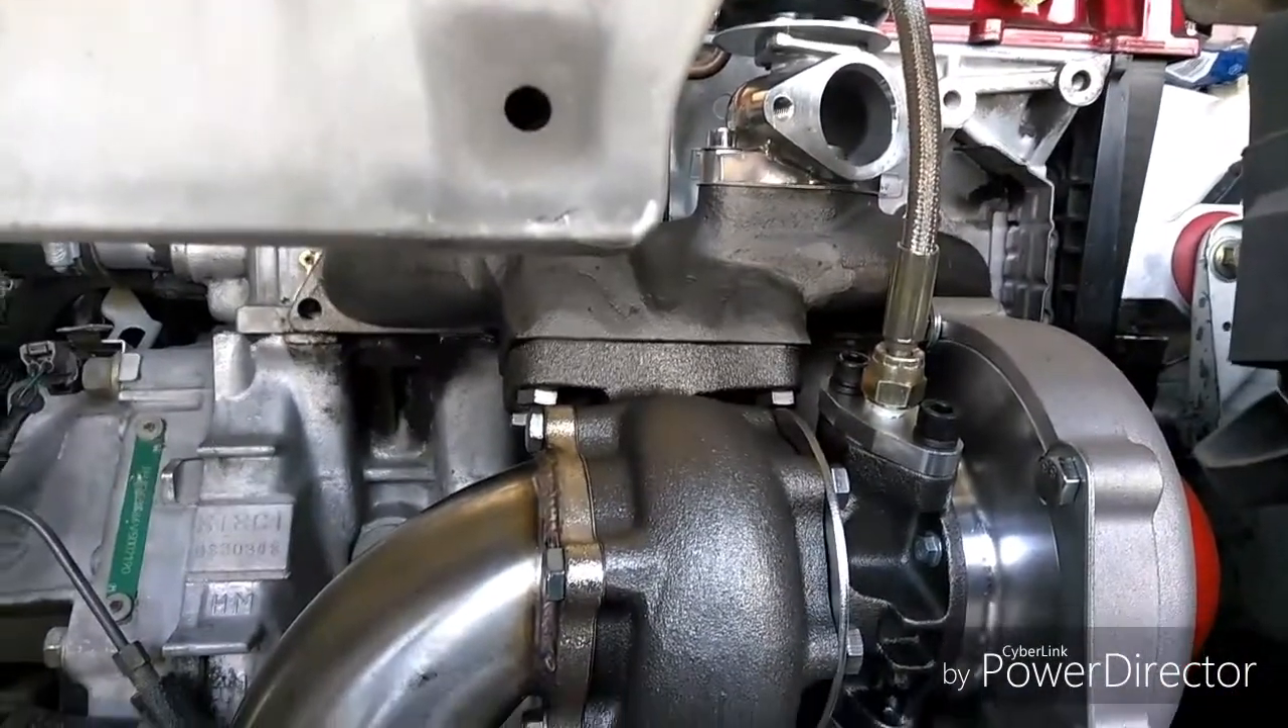As you can see i already have my turbo mocked up the oil feed line going into it.